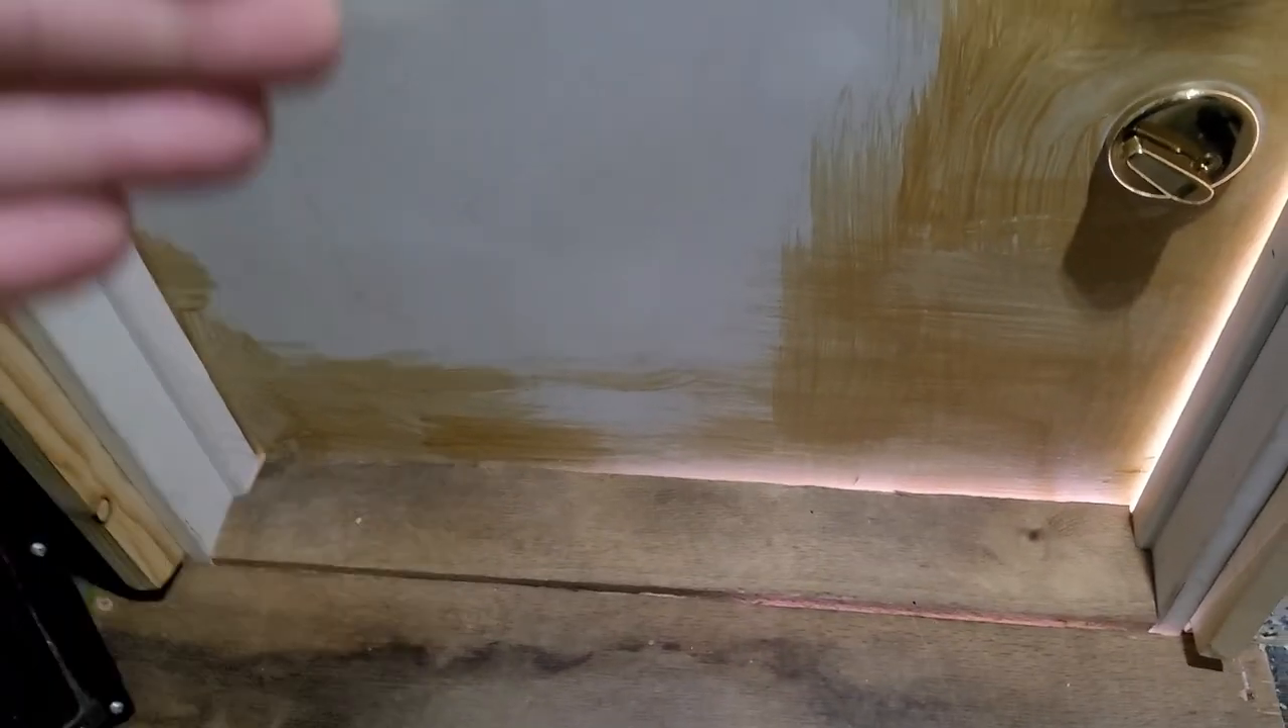You can see daylight all through this door.